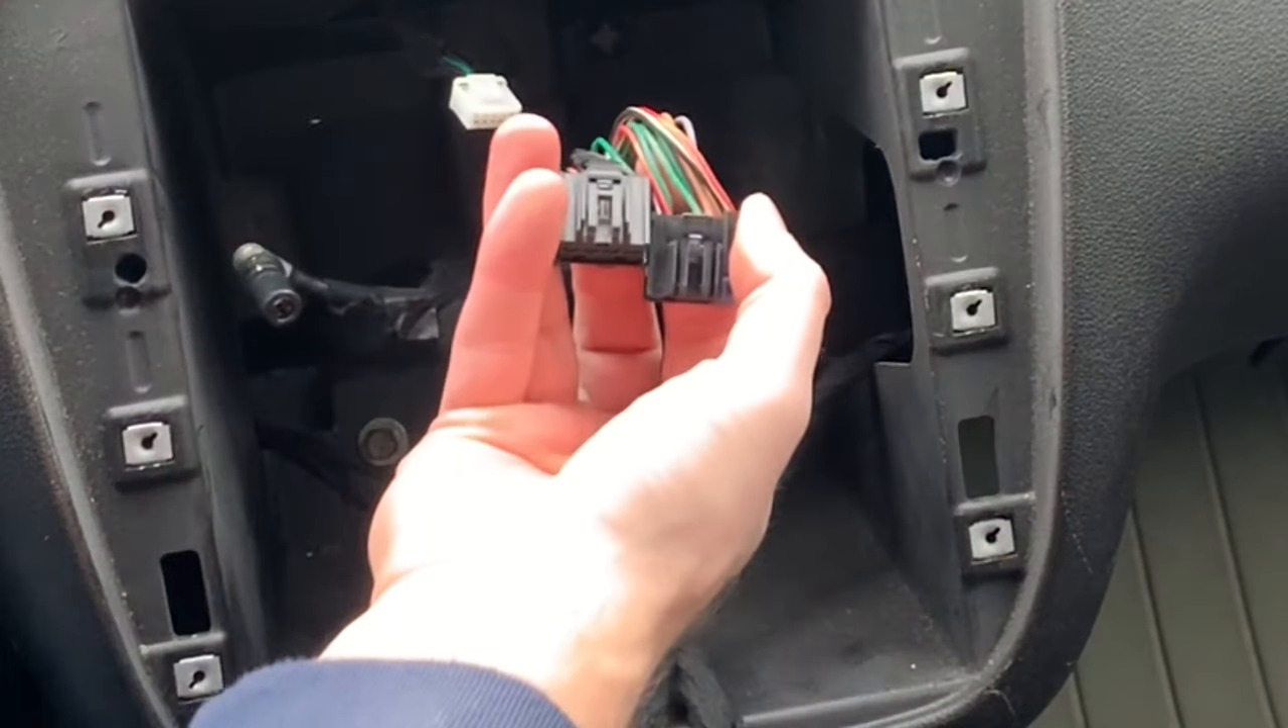With the radio removed, you will have the antenna connection and two harness connectors.